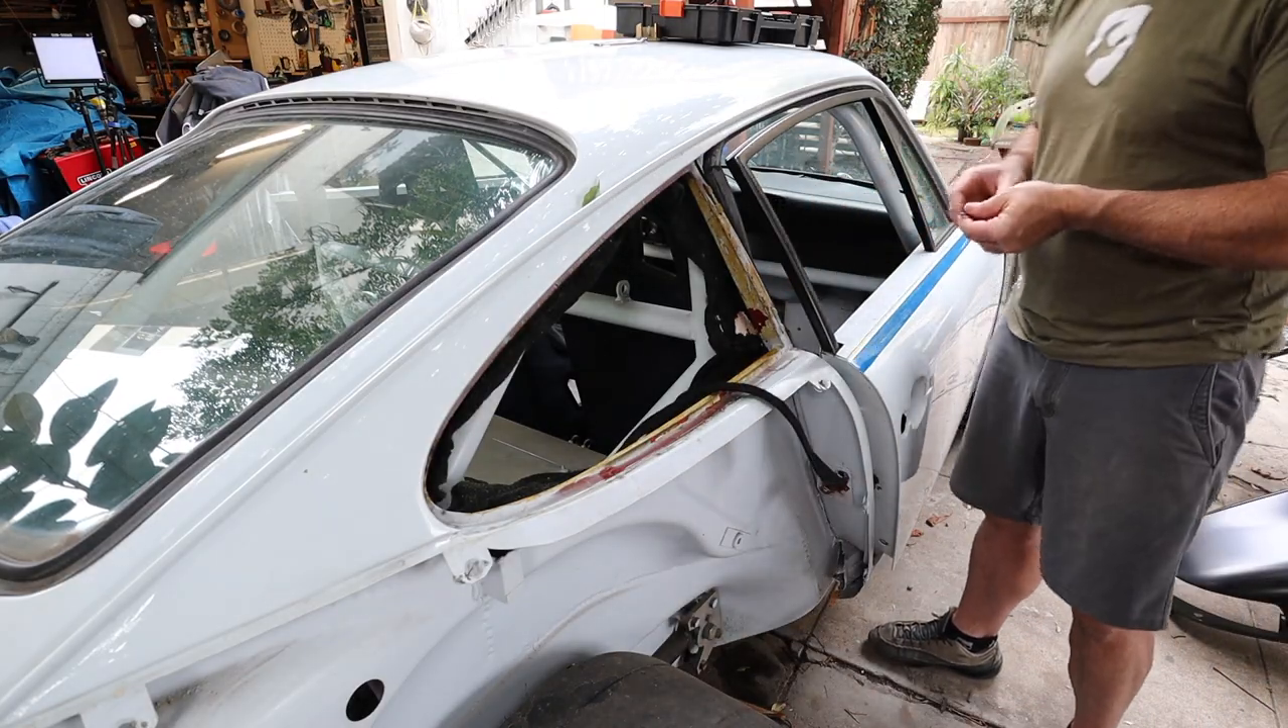All right, so quarter windows are out.